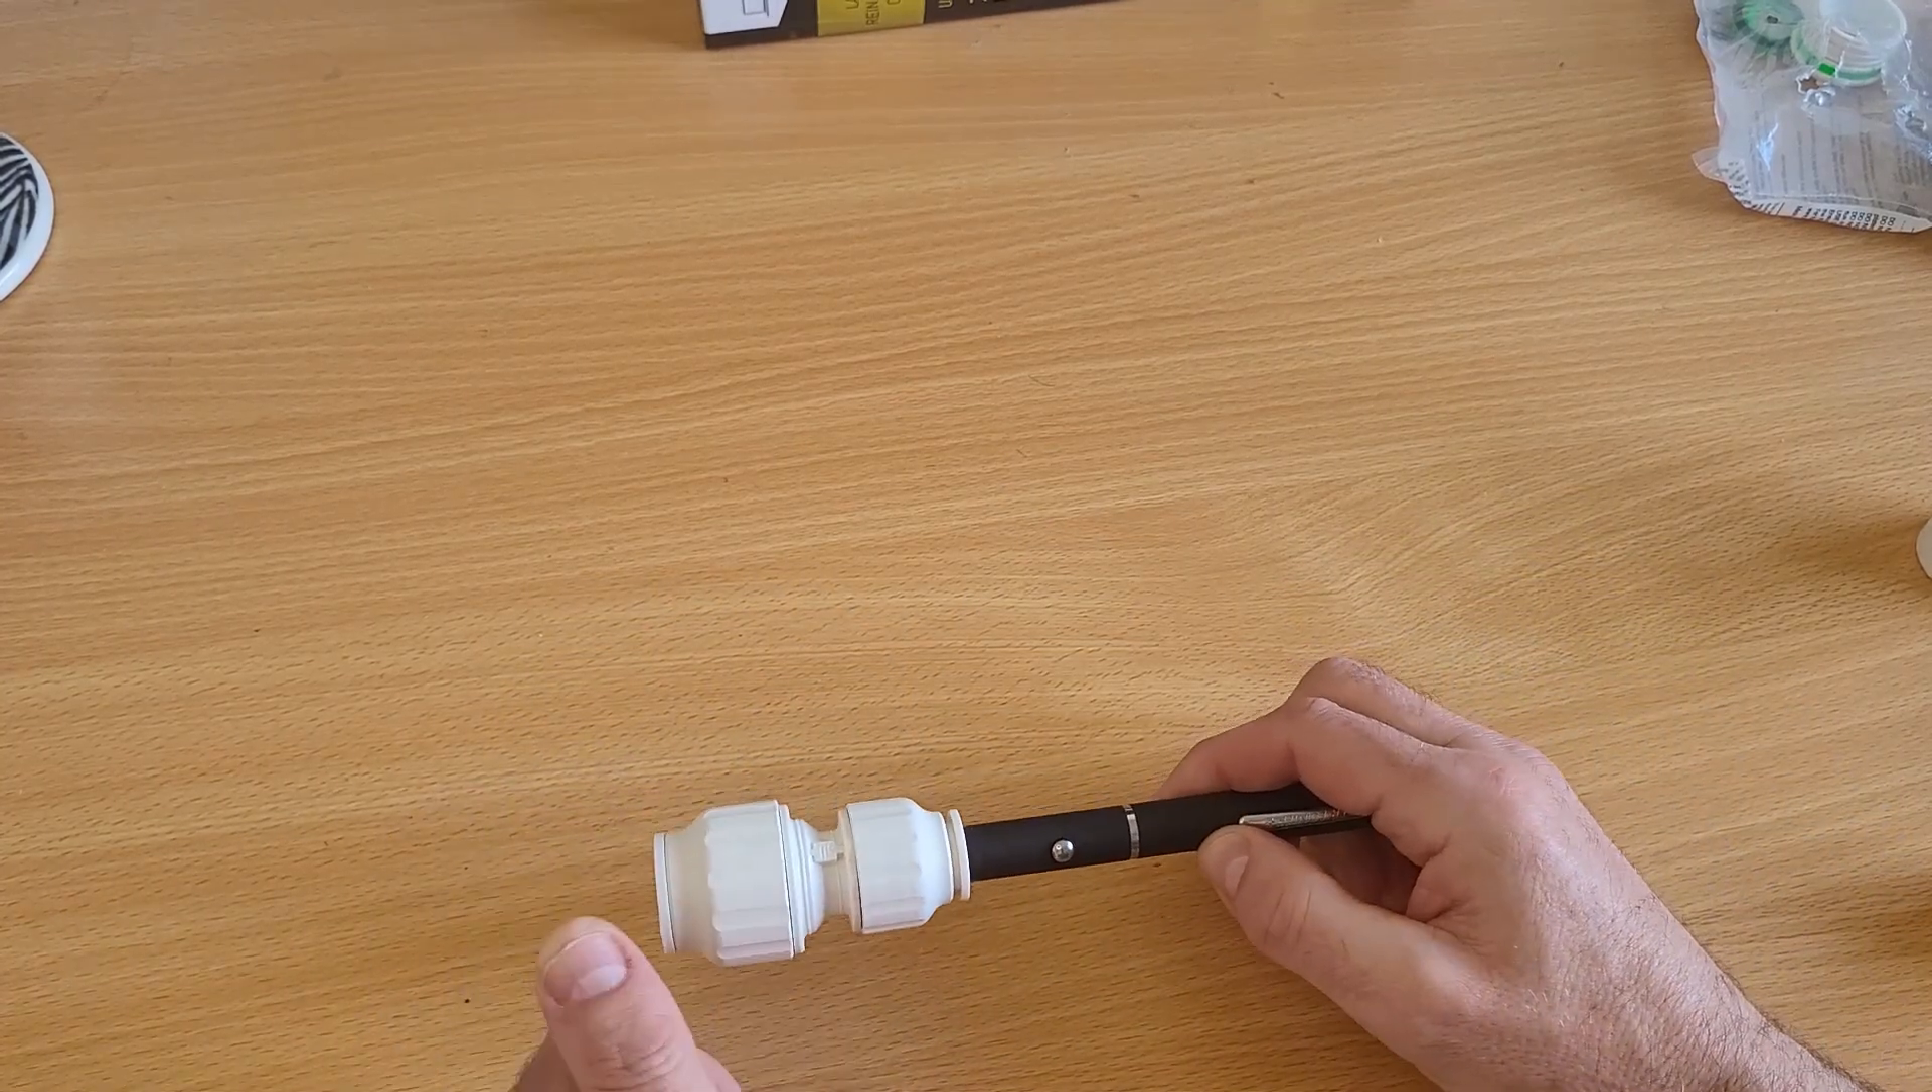So luckily what we find is that if I put the pen correctly obviously slotted in there that fits in very nicely.